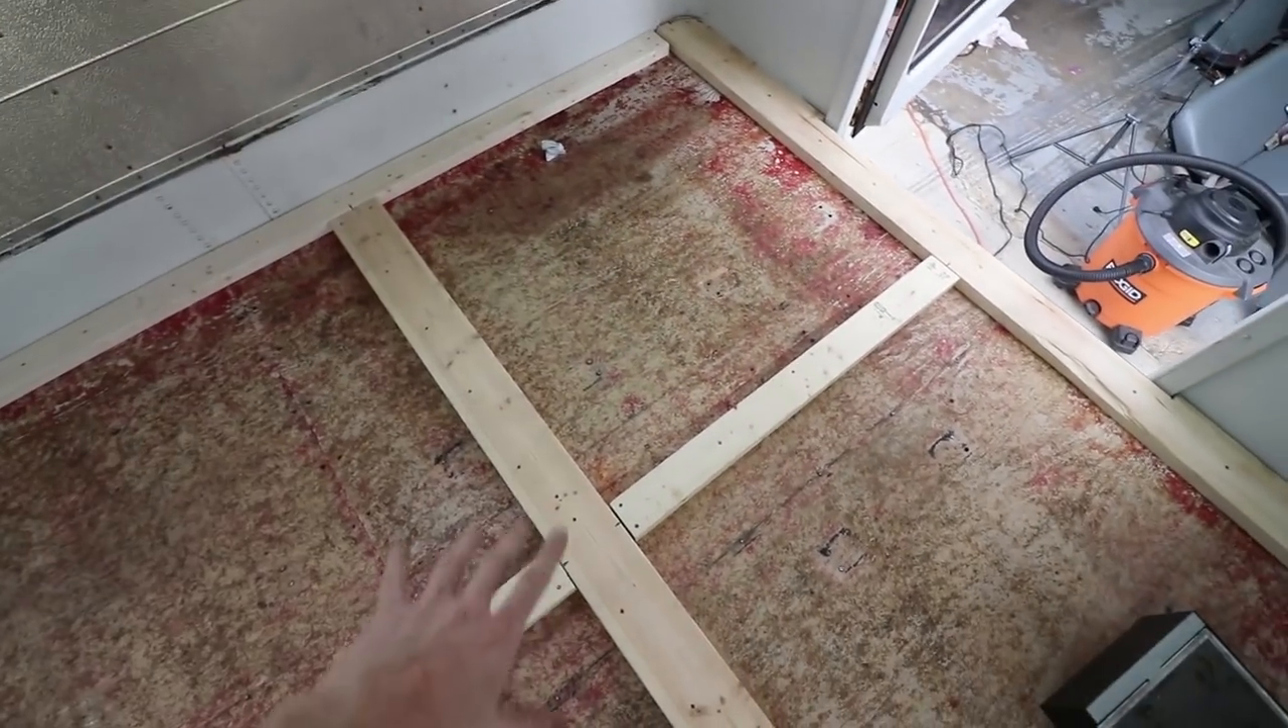So now we have to fill each of these empty spots with insulation and then plywood over it.